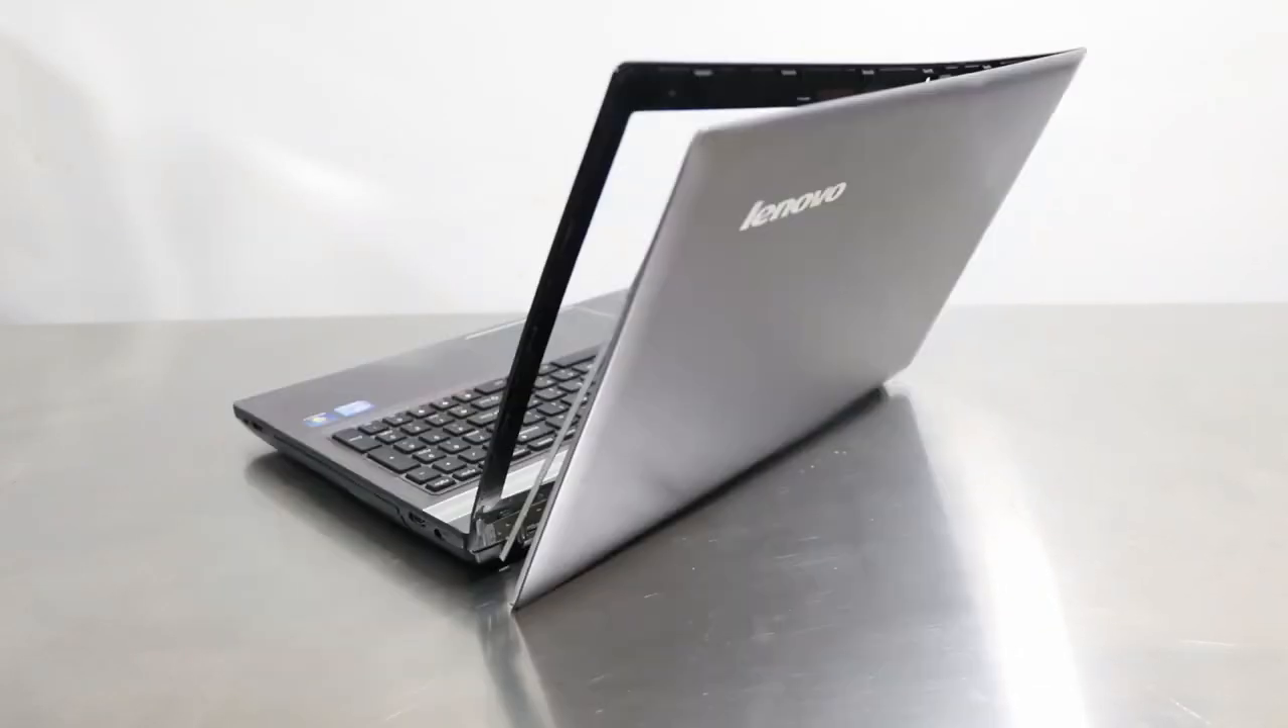As you can see, the screen has basically completely come off on one side.